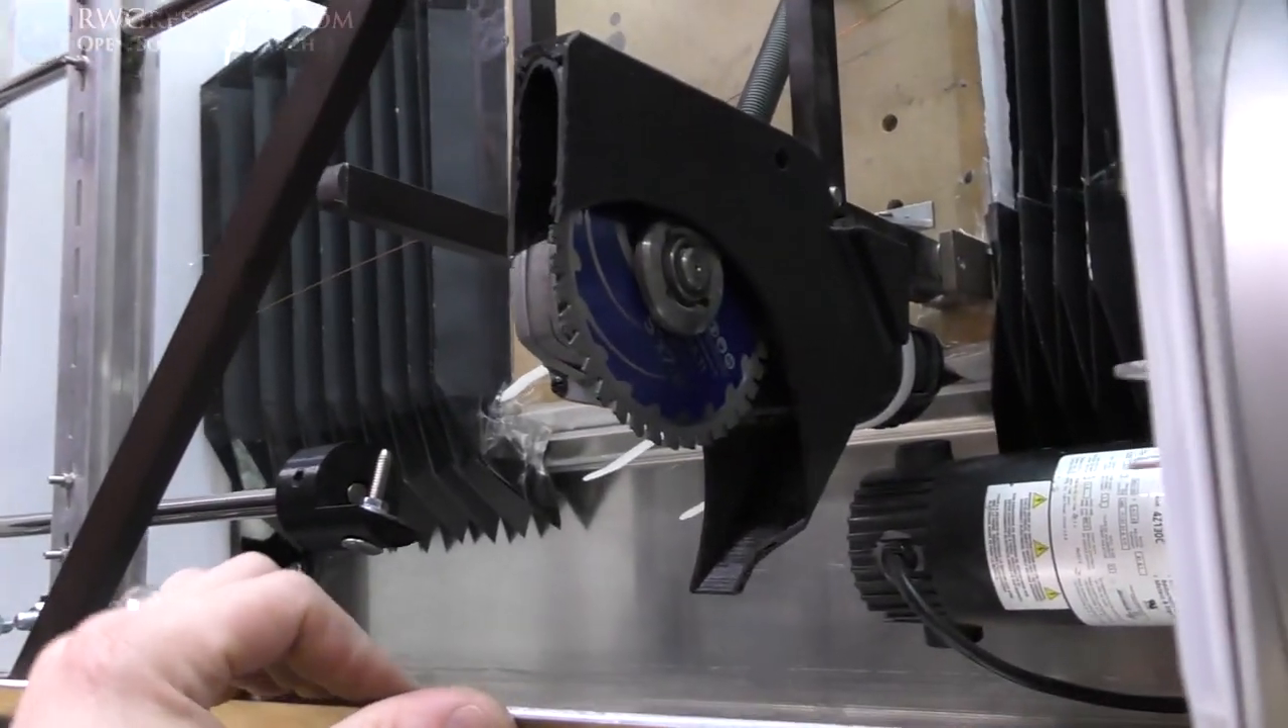I got this big old shroud on here.